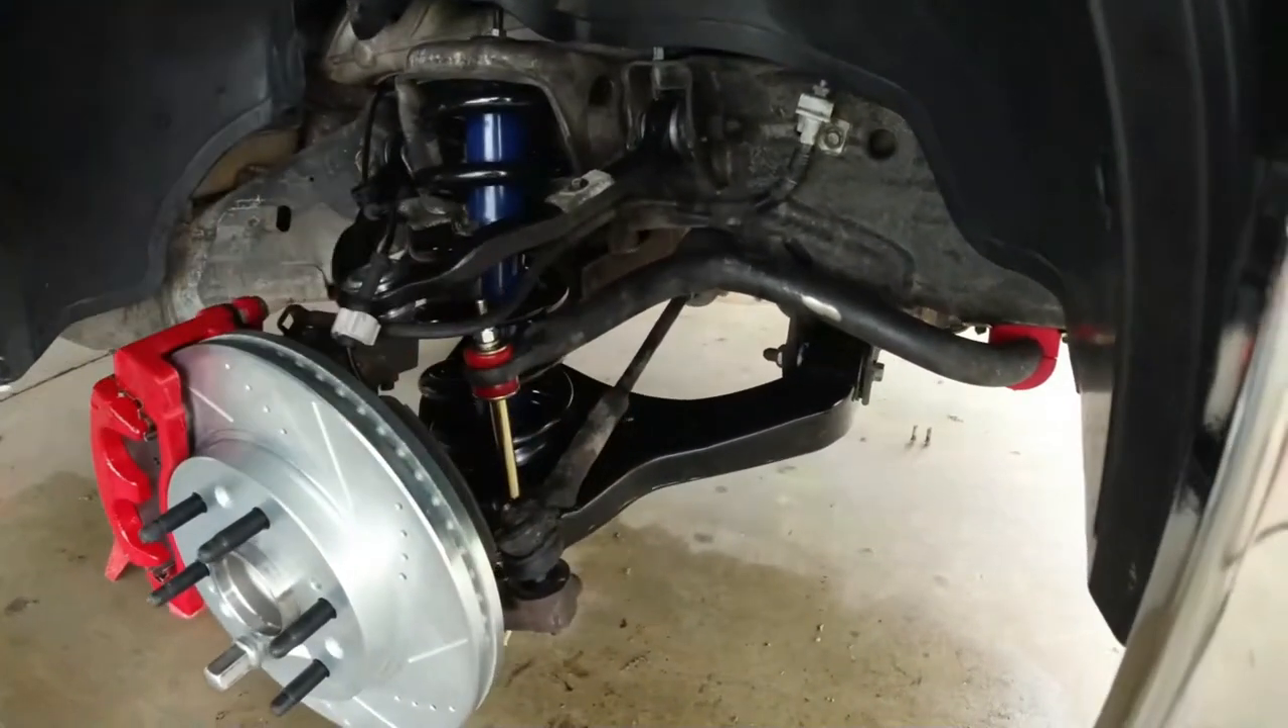New upper, new lower, new spring, new shock, new big rotor, new big caliper, new big pads. Now all we got left is to do our rack and all this baby will be done.